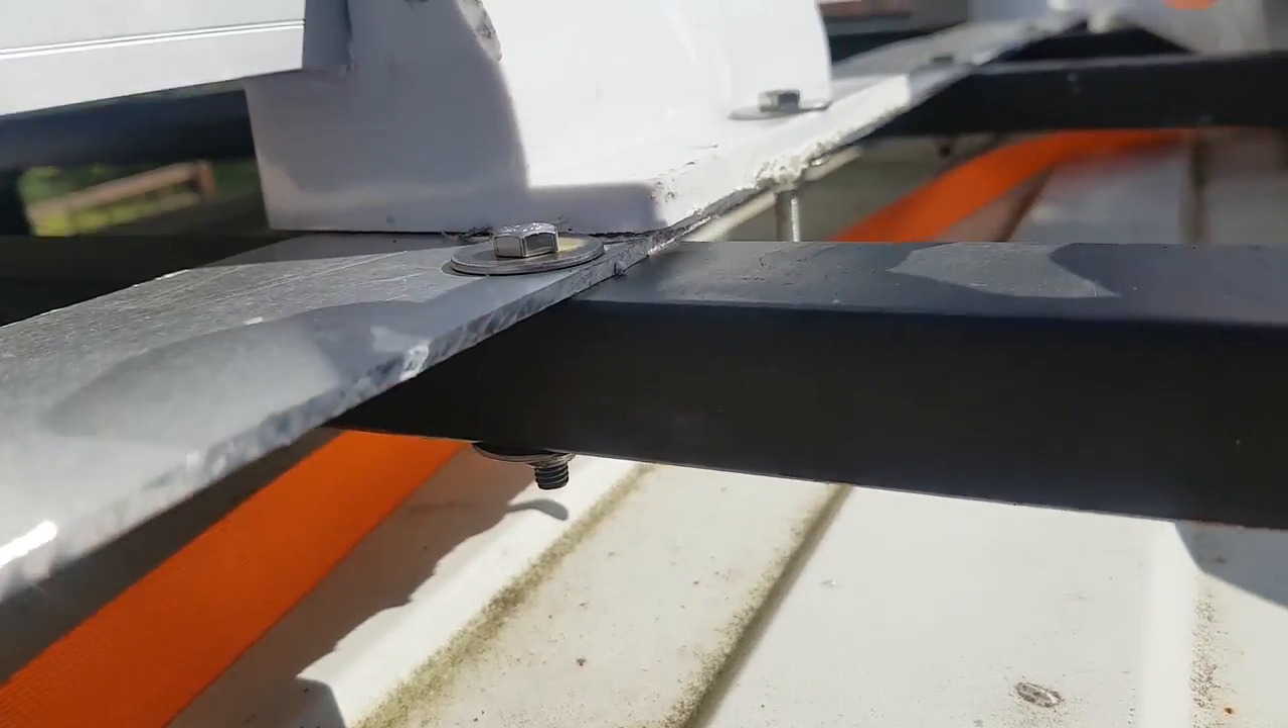So I just put on these aluminium struts, which bolt on.